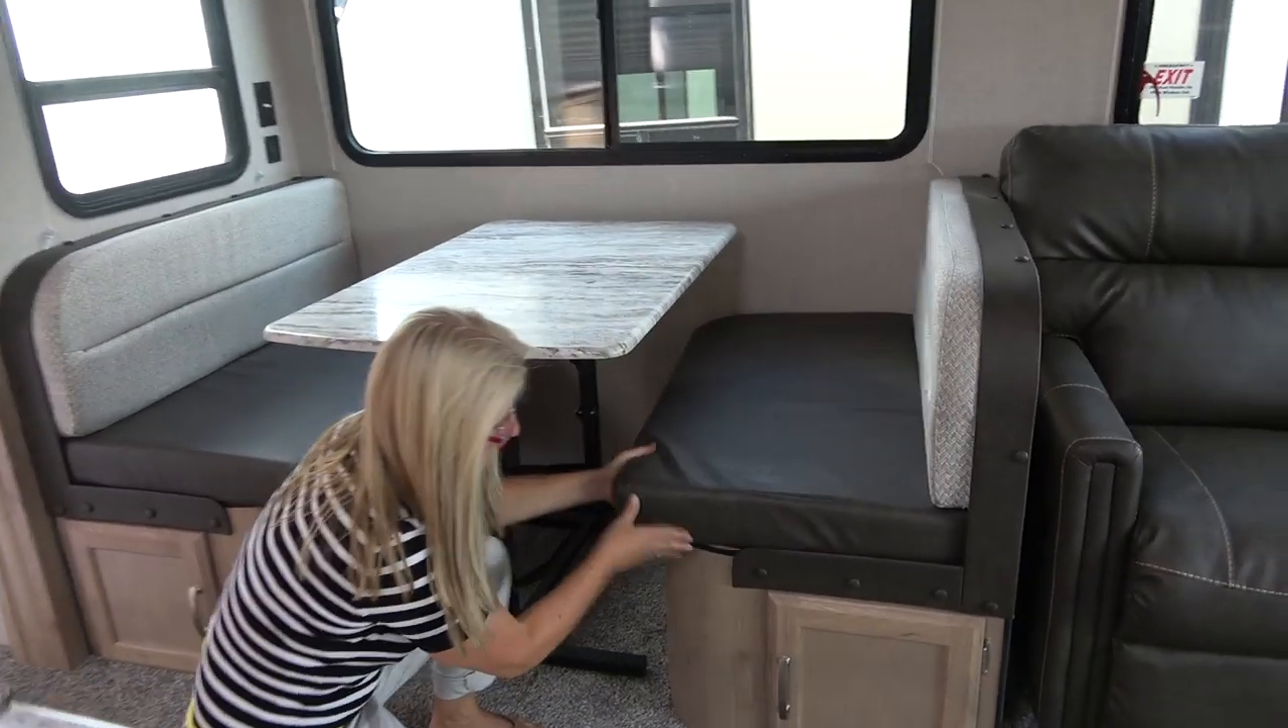The thing is, even when they're pushed back as far as they can go, they're still hanging over the edge.